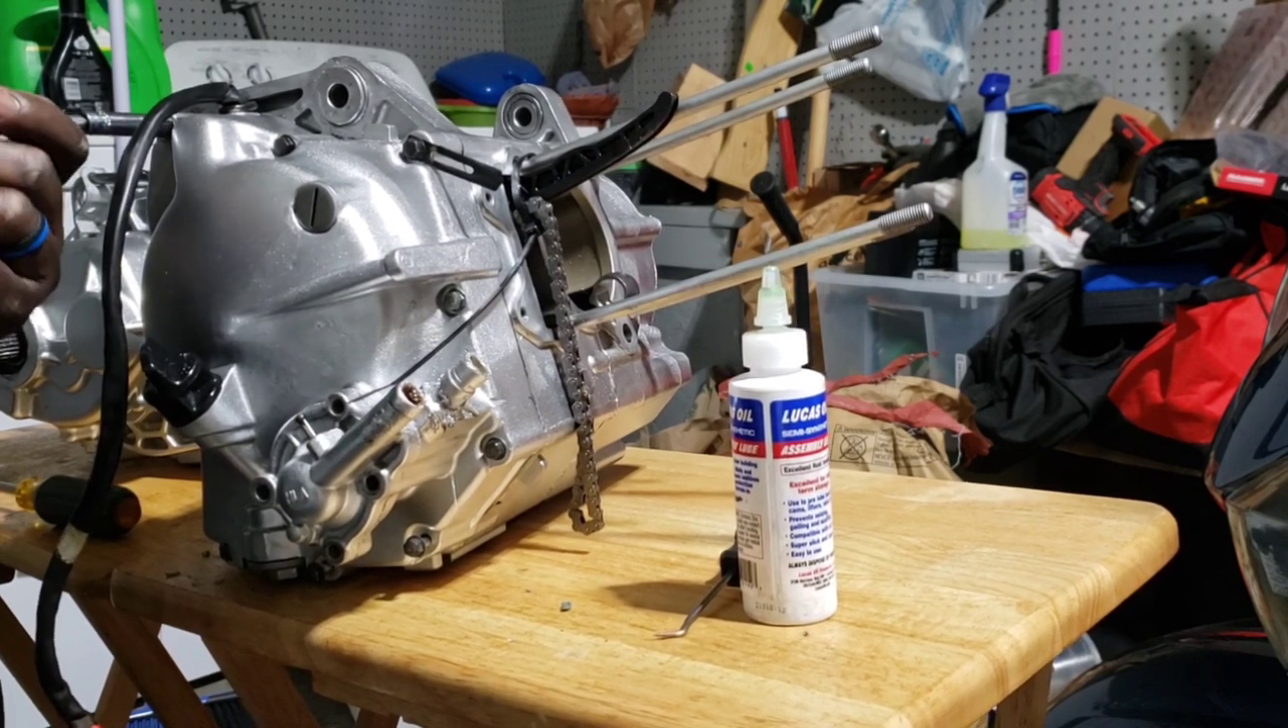We still have to get the top part of the motor on there and everything.